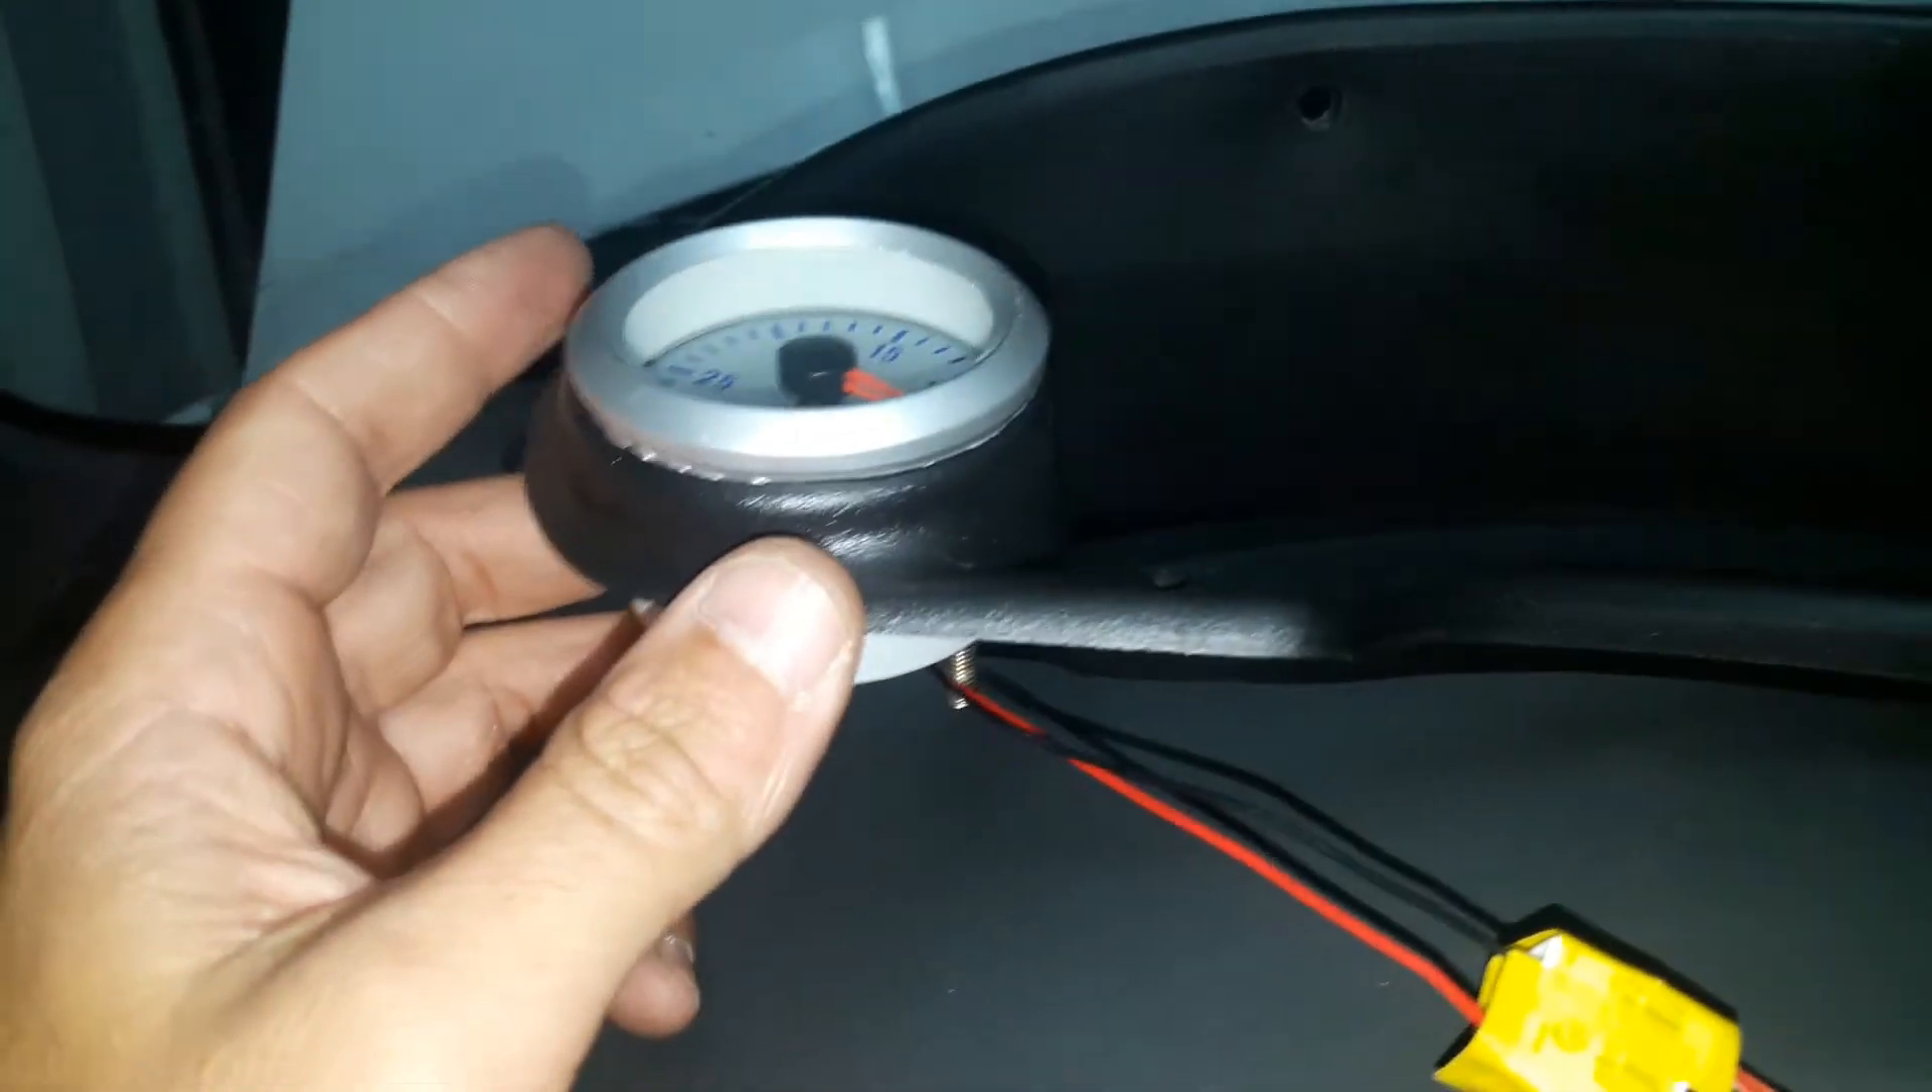Aquí tengo el vacuómetro ya montado en el marco.